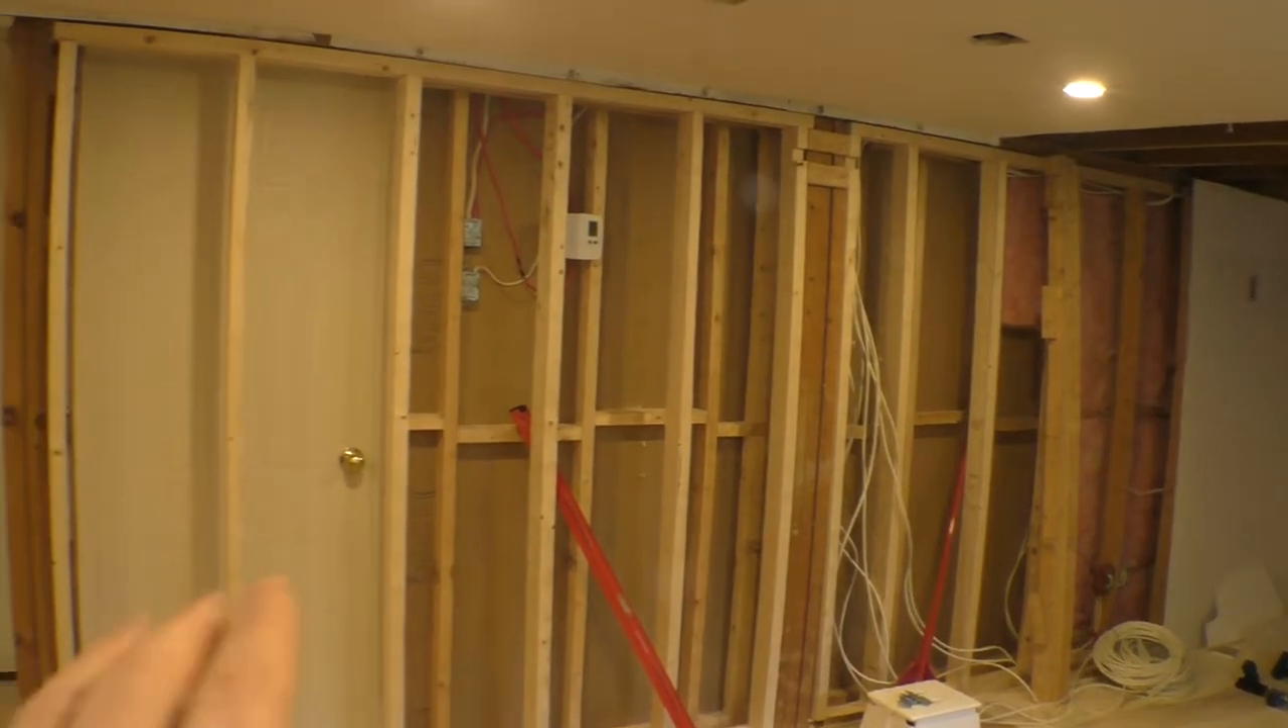I remove the drywall here i haven't removed the door yet uh but i i can now you will see uh in a second why.